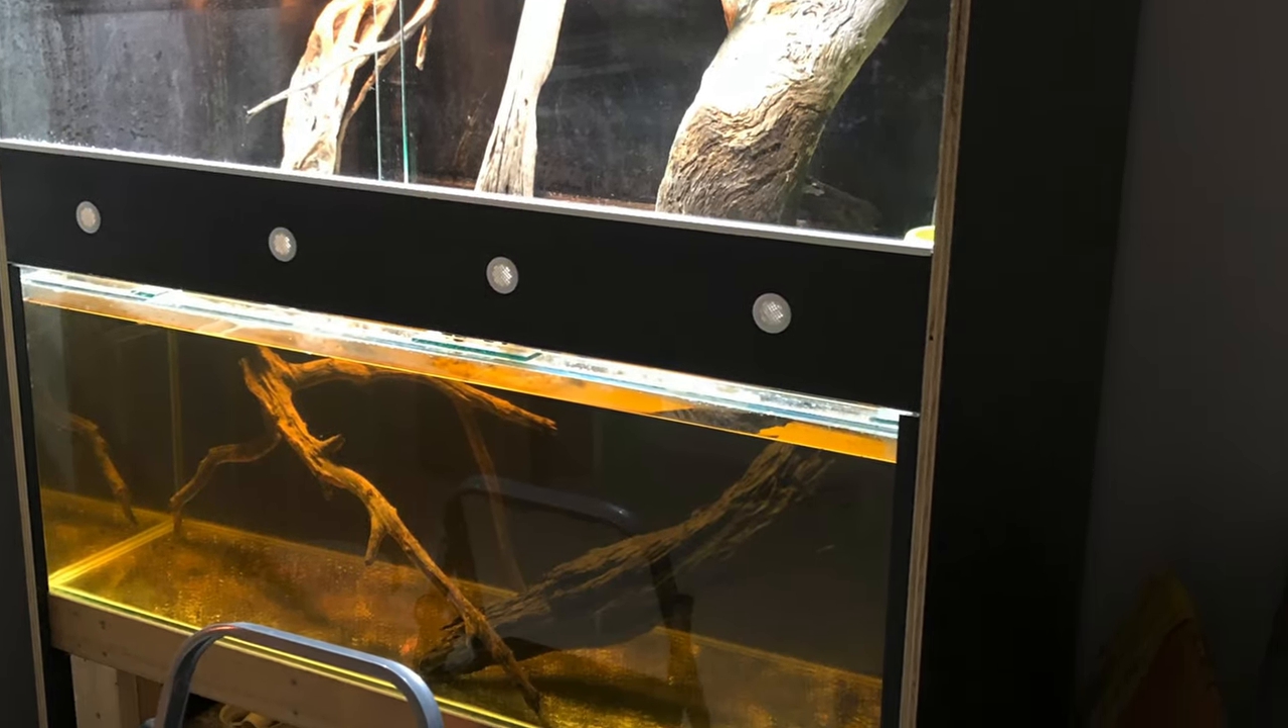At this point, the enclosure is more or less done and I've added a few pieces of driftwood into the aquarium.